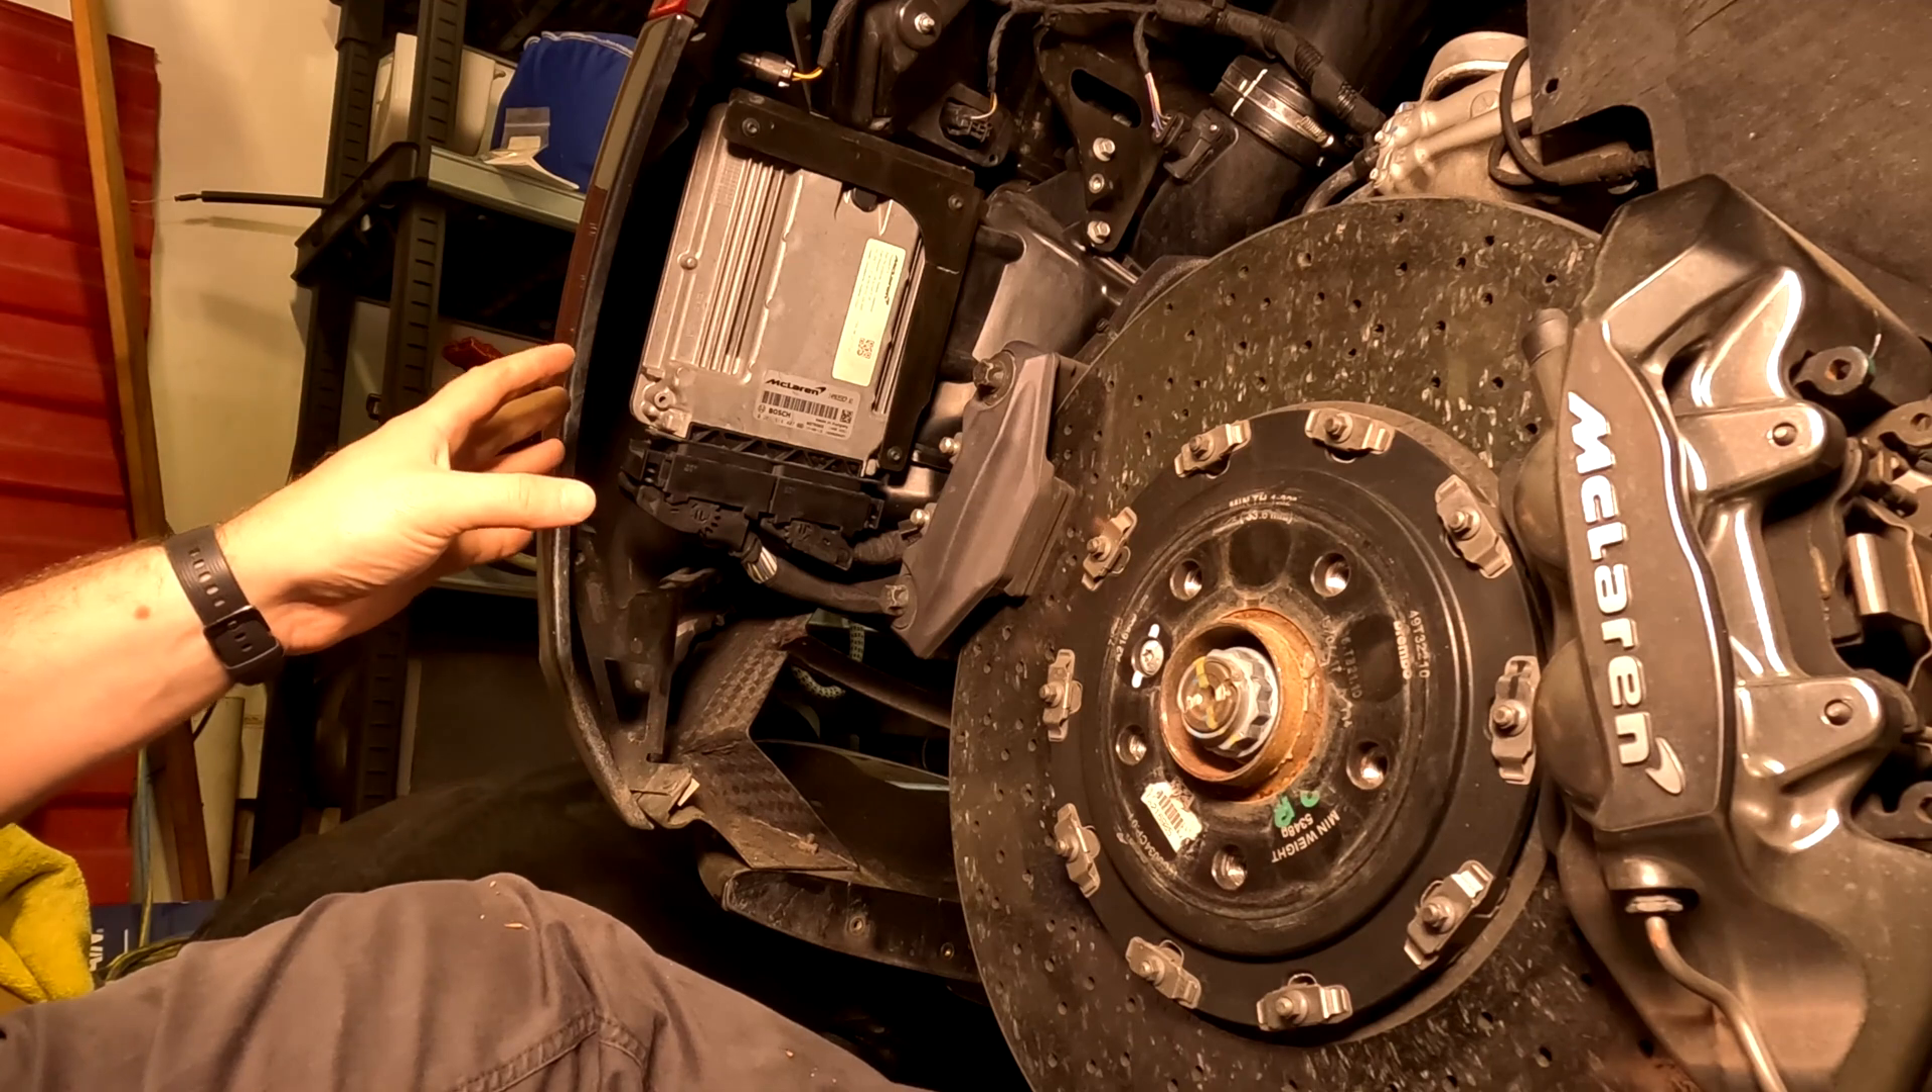I've got the ecu back in place.